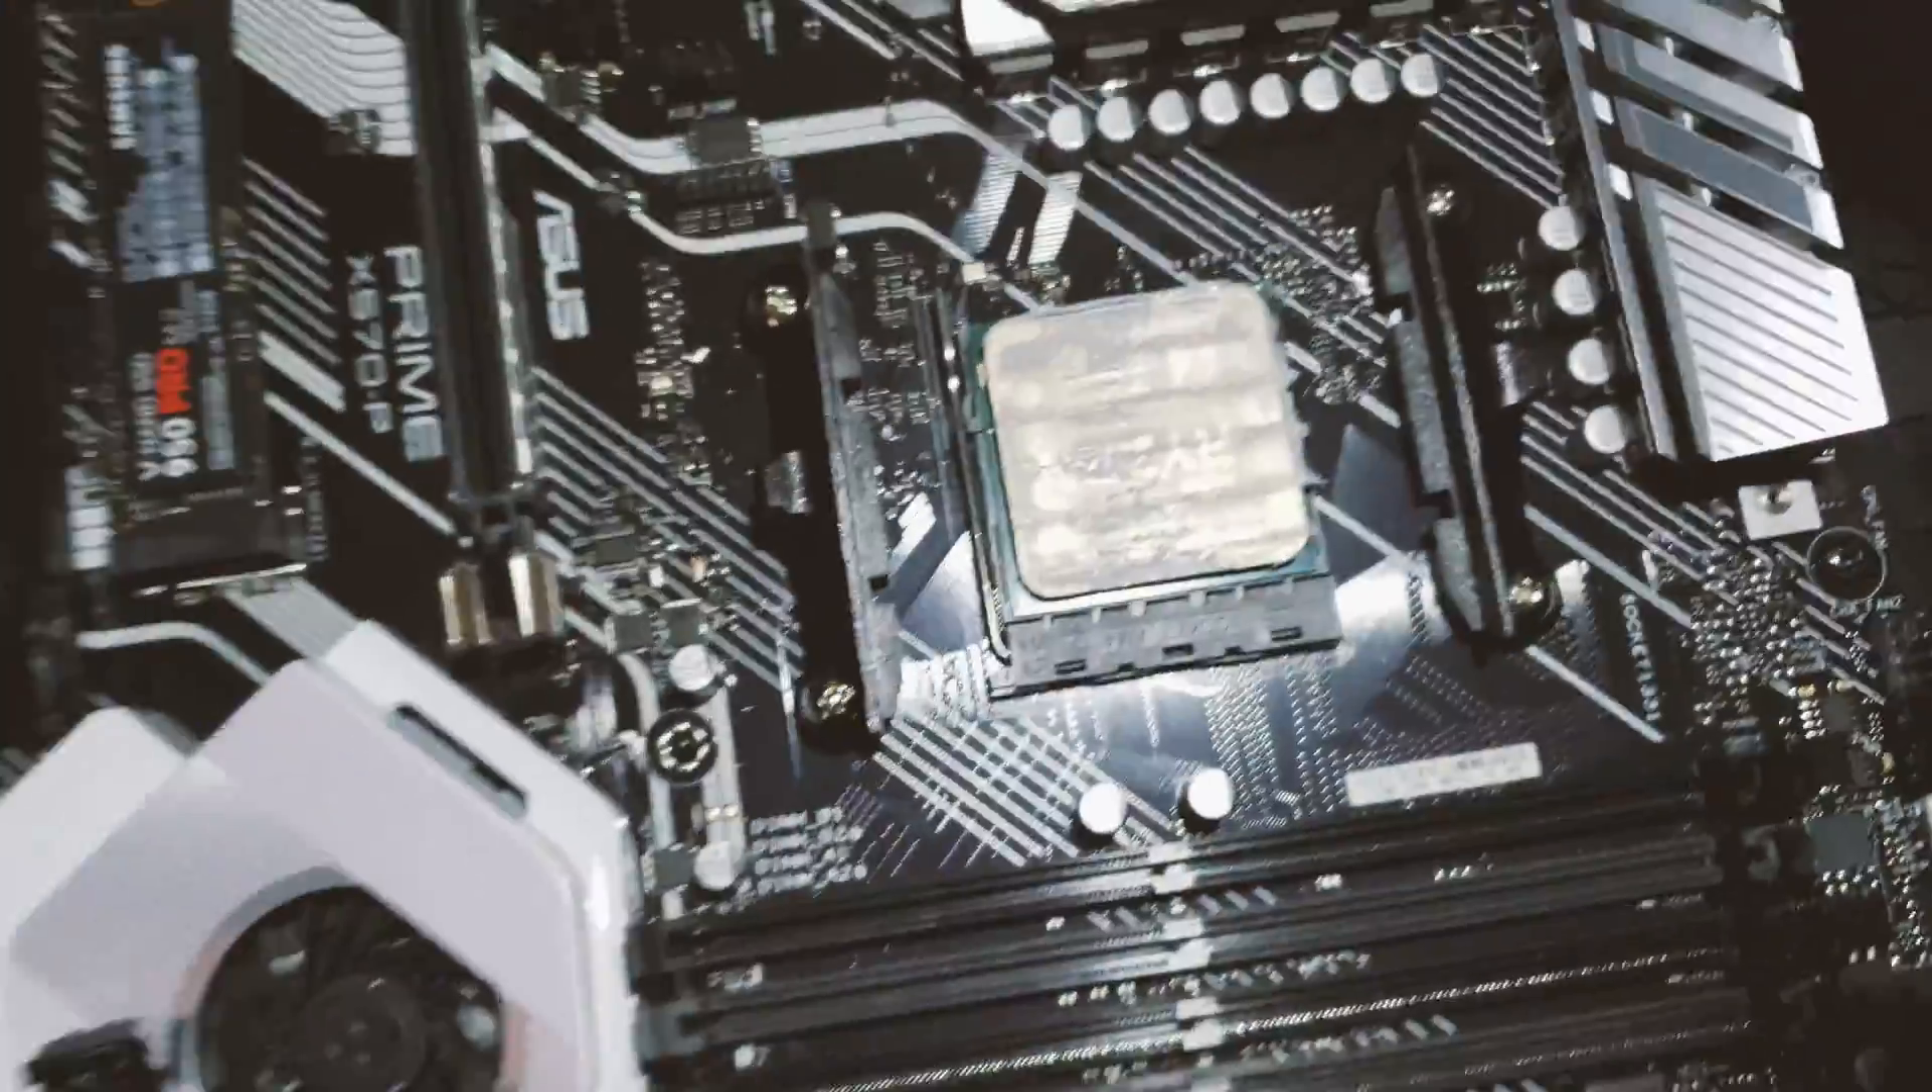As you can see right now I have the heatsink removed.